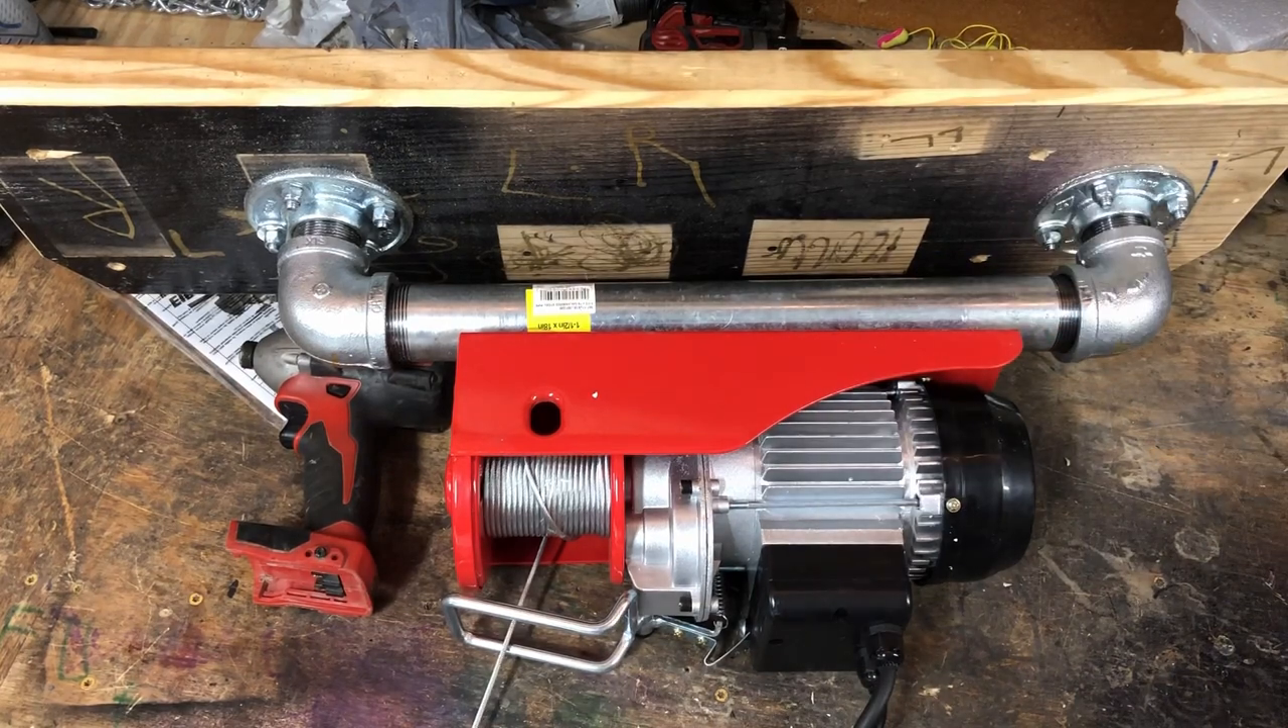So now that we have the pipe built, you can kind of see how it attaches to the winch.